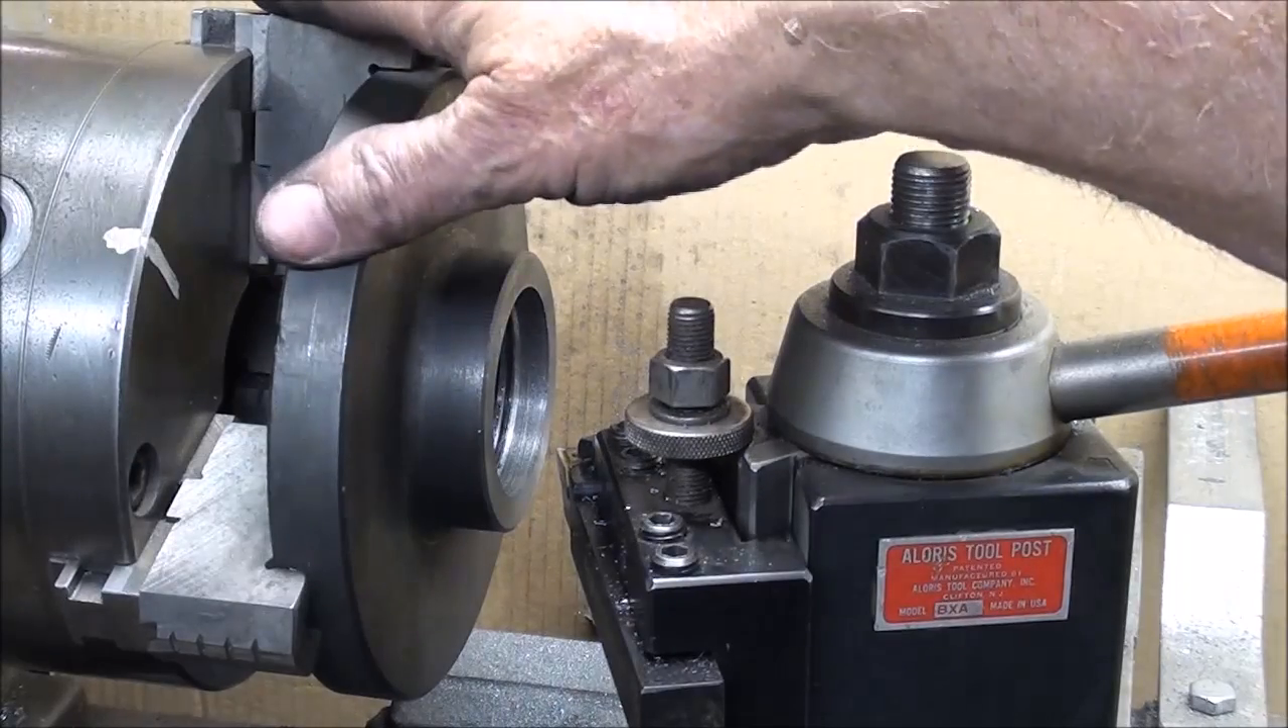The work is back in the lathe.